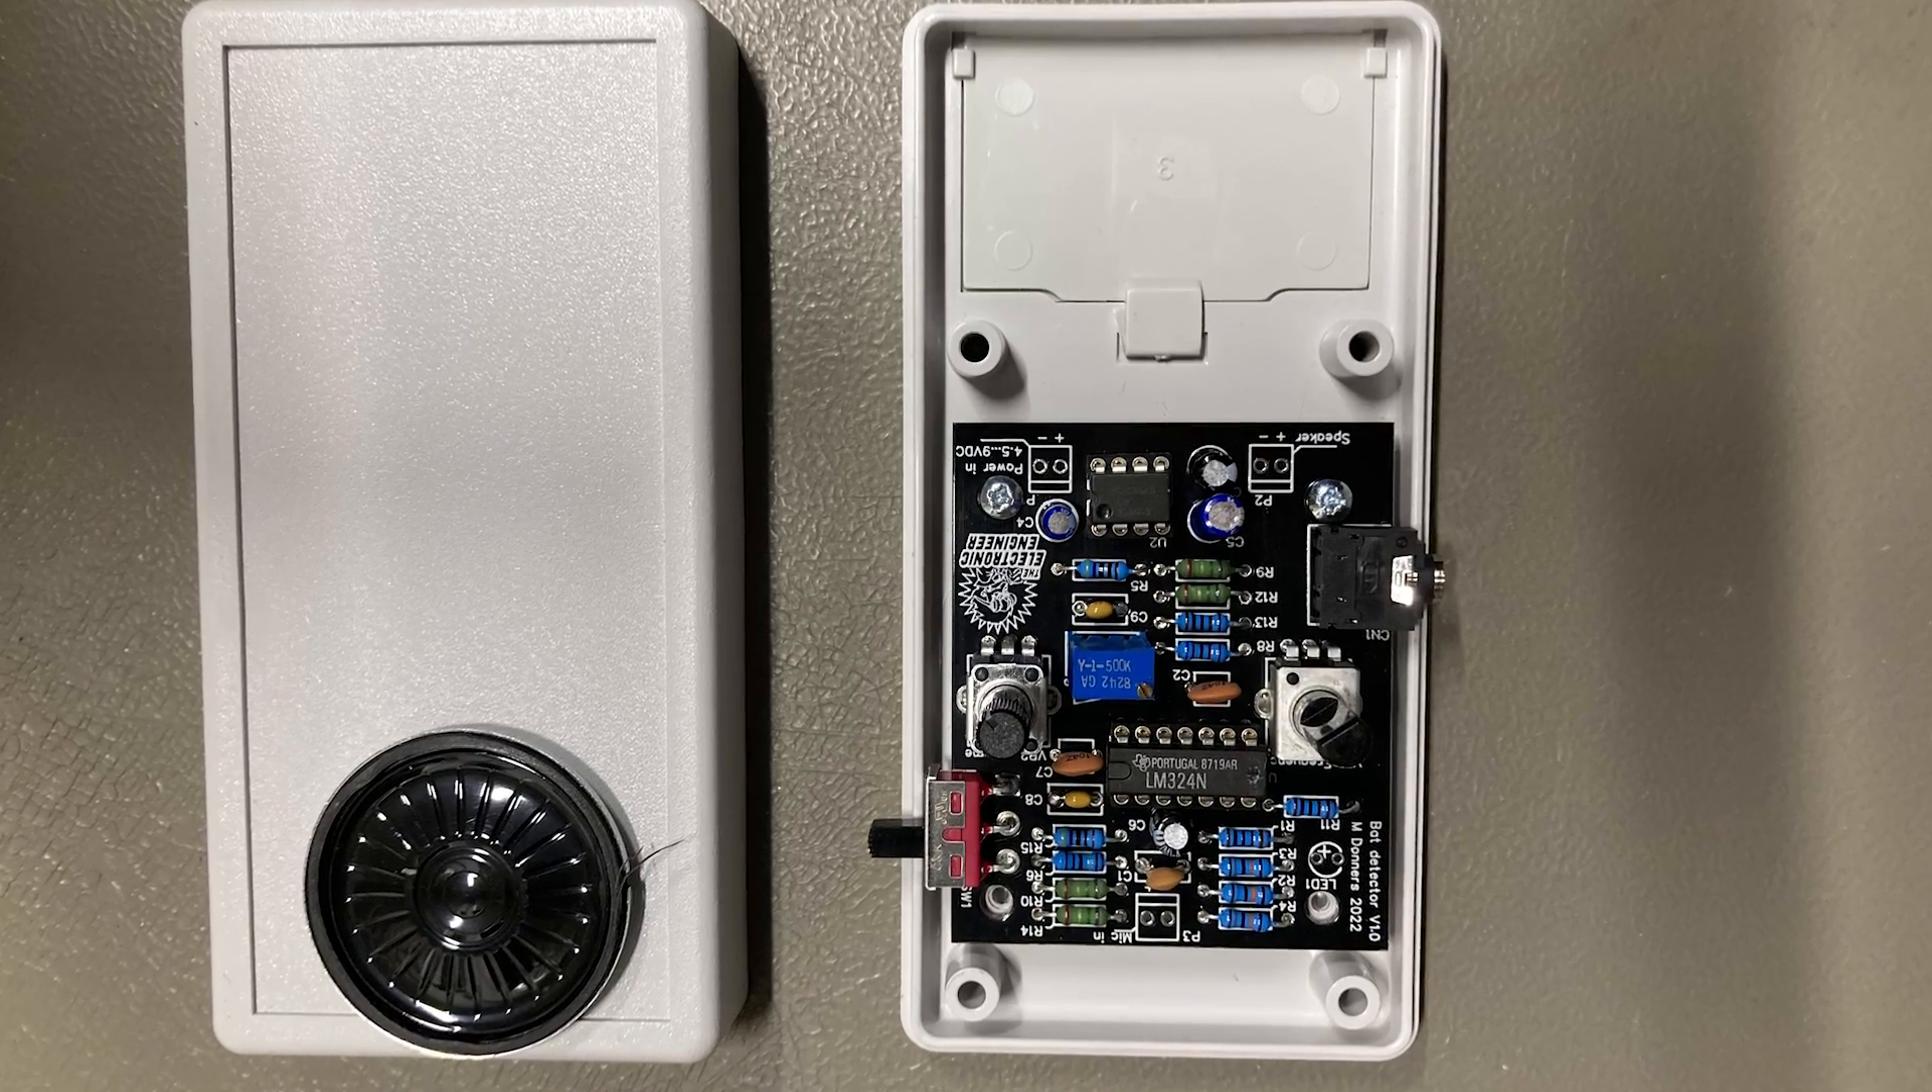With the PCB assembled we only have a few components to put together for our bed detector to be completed. Of course we have the PCB.